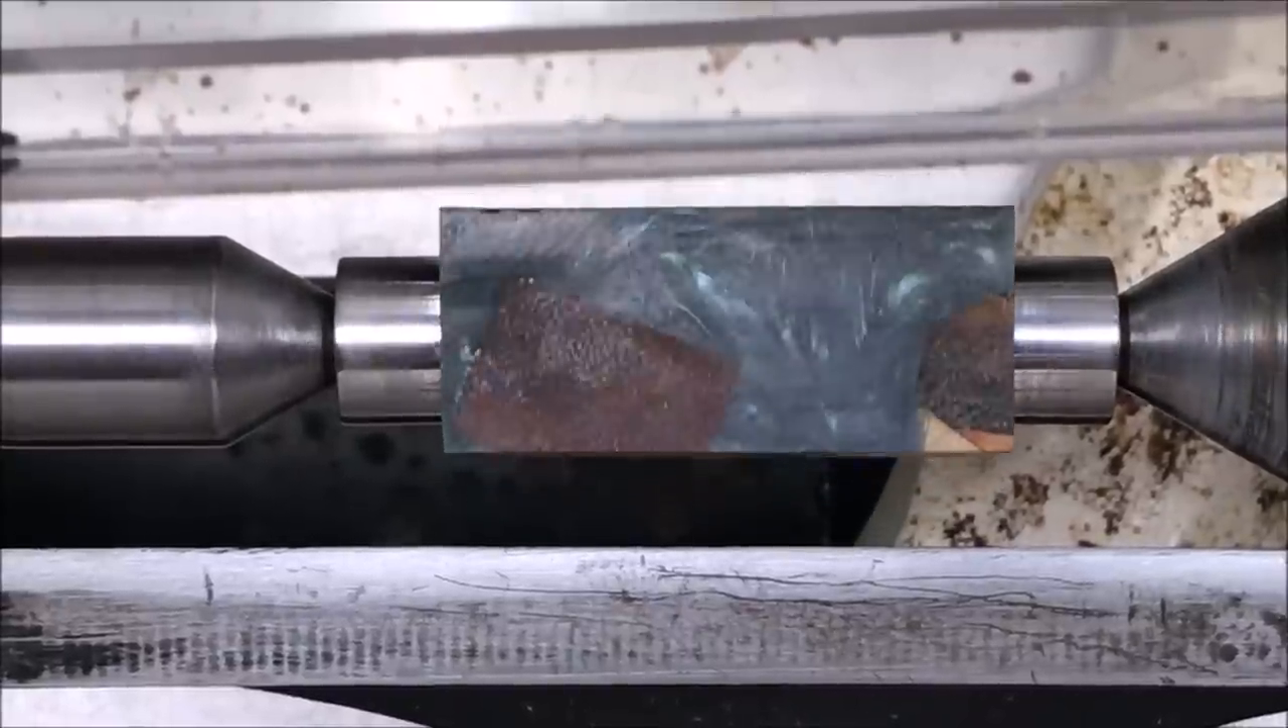I've got my blank chucked up.